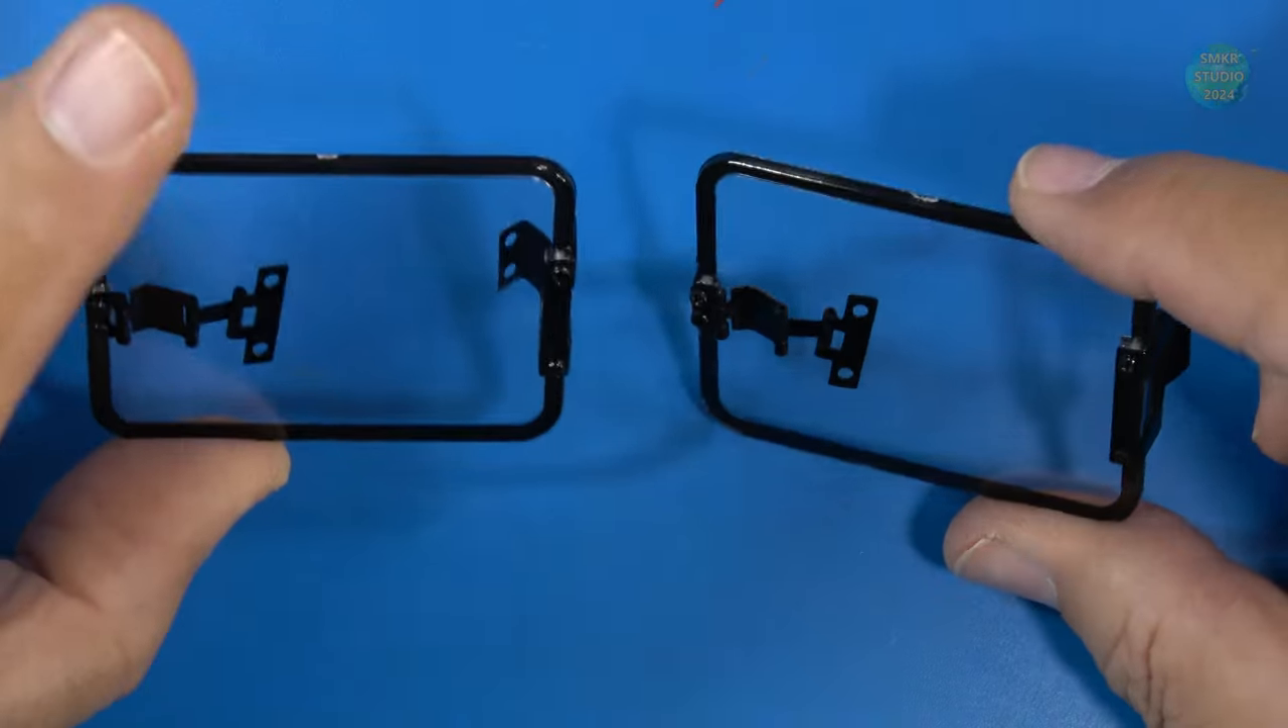And both hinges are installed on the windows.